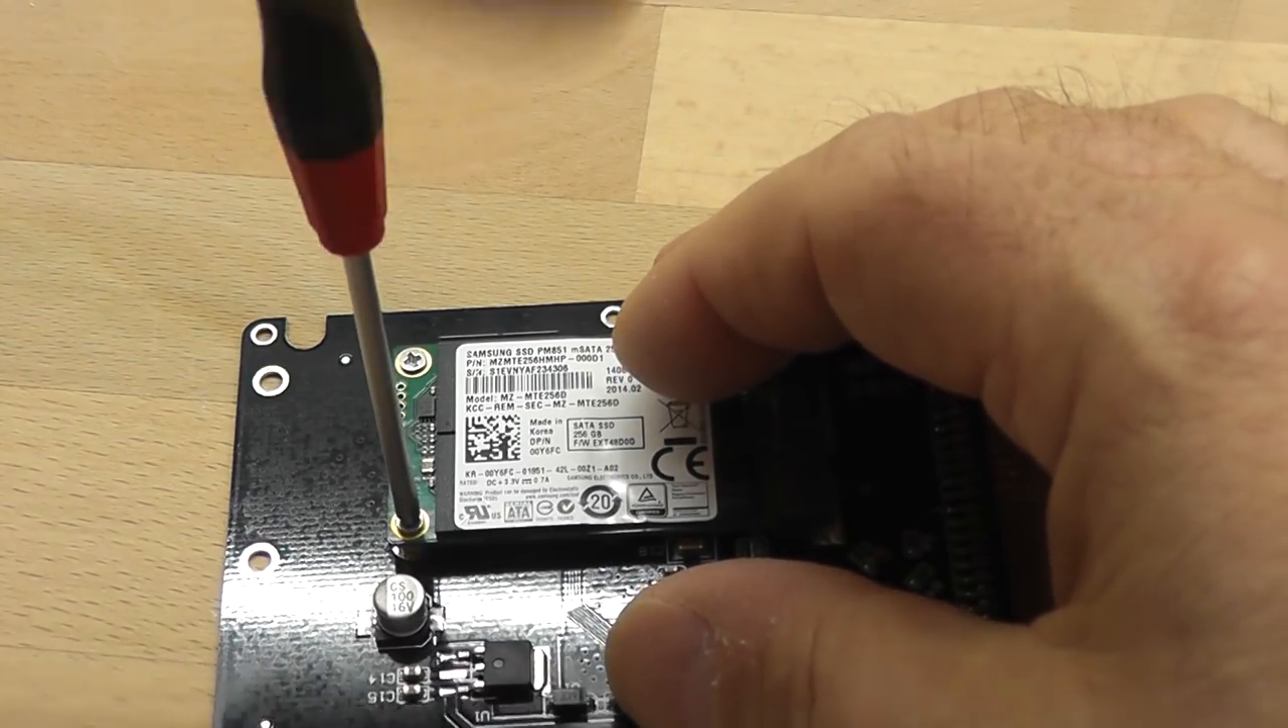Und dann ist hier die SSD erstmal drin.